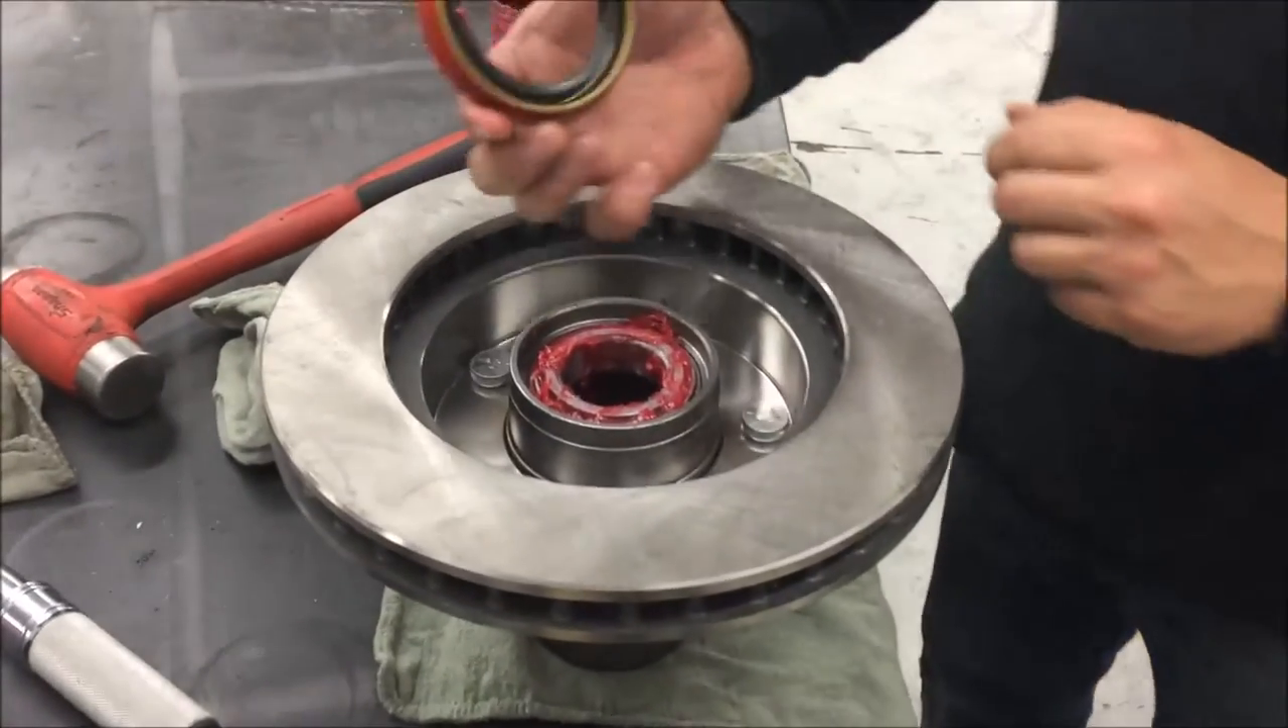Okay, now that we've got the wheel bearings packed, we've set the inner wheel bearing inside the greased race.